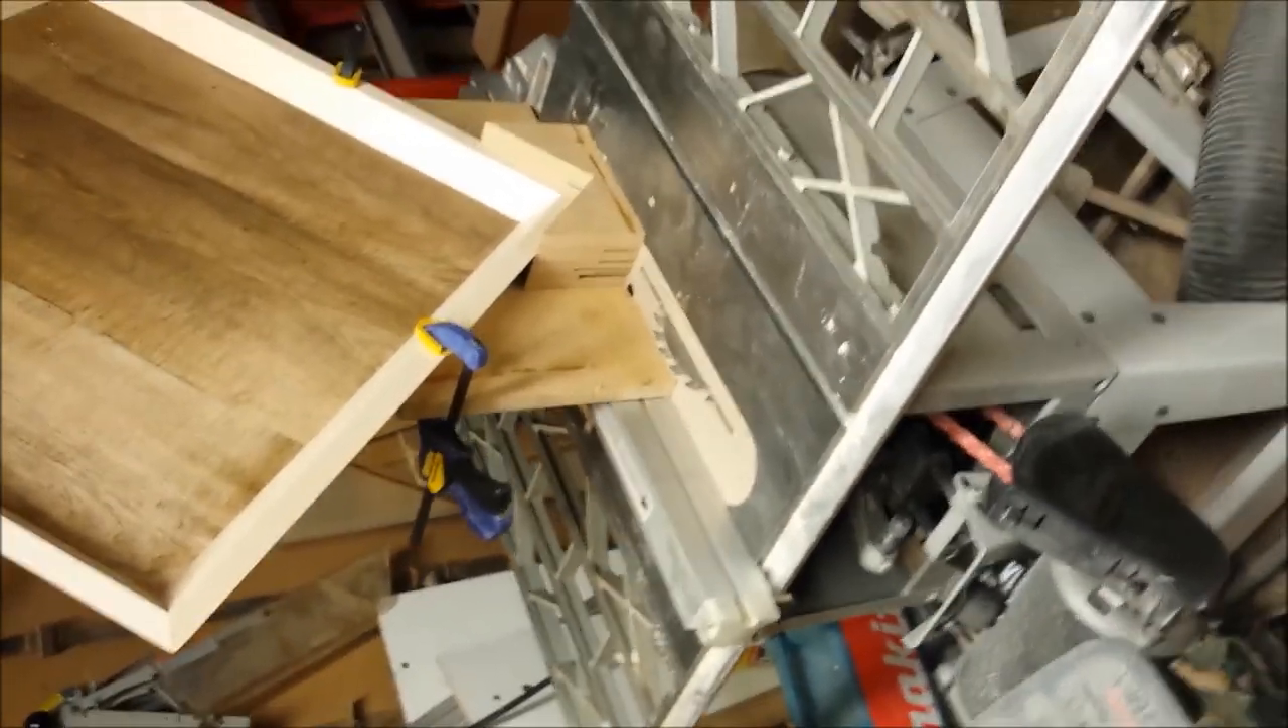But notice I've got the piece clamped.